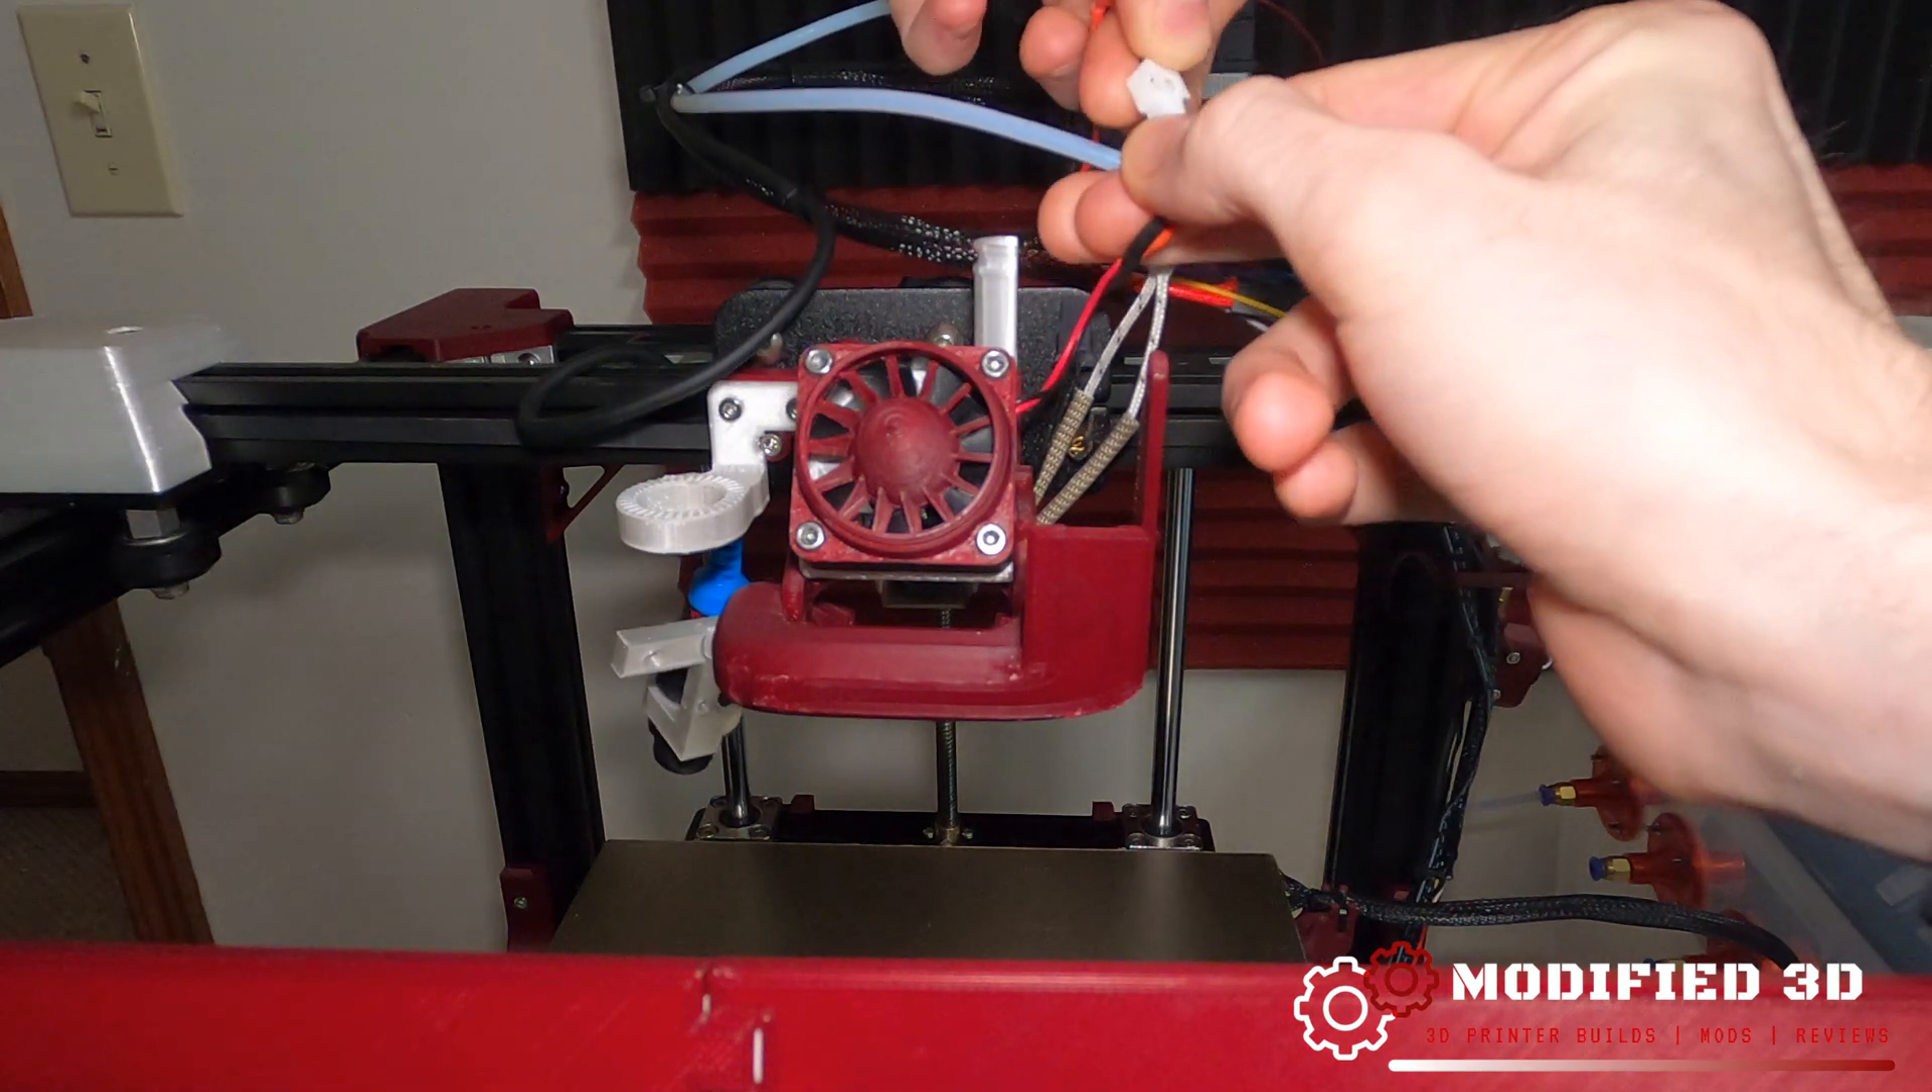And we can go ahead and swap this over to the Hero Me Gen 5. So we got our fan in place.